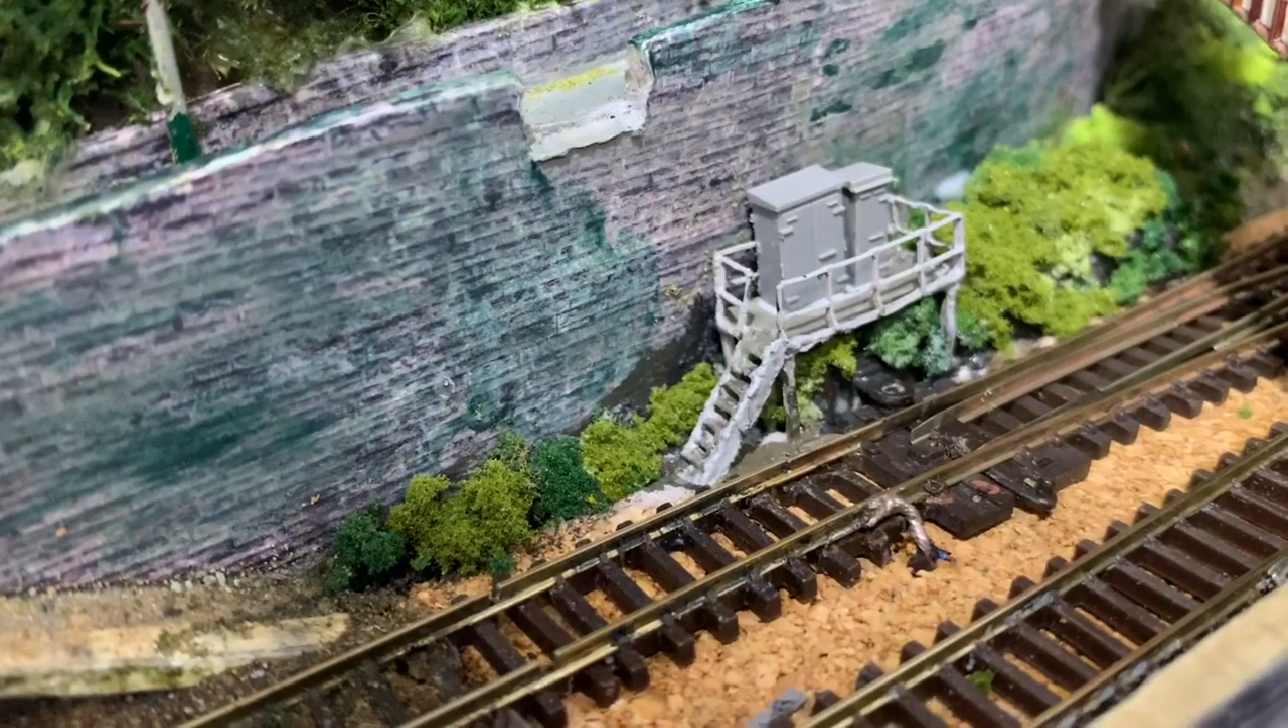As you can see the um staging and some relay boxes have been fitted.